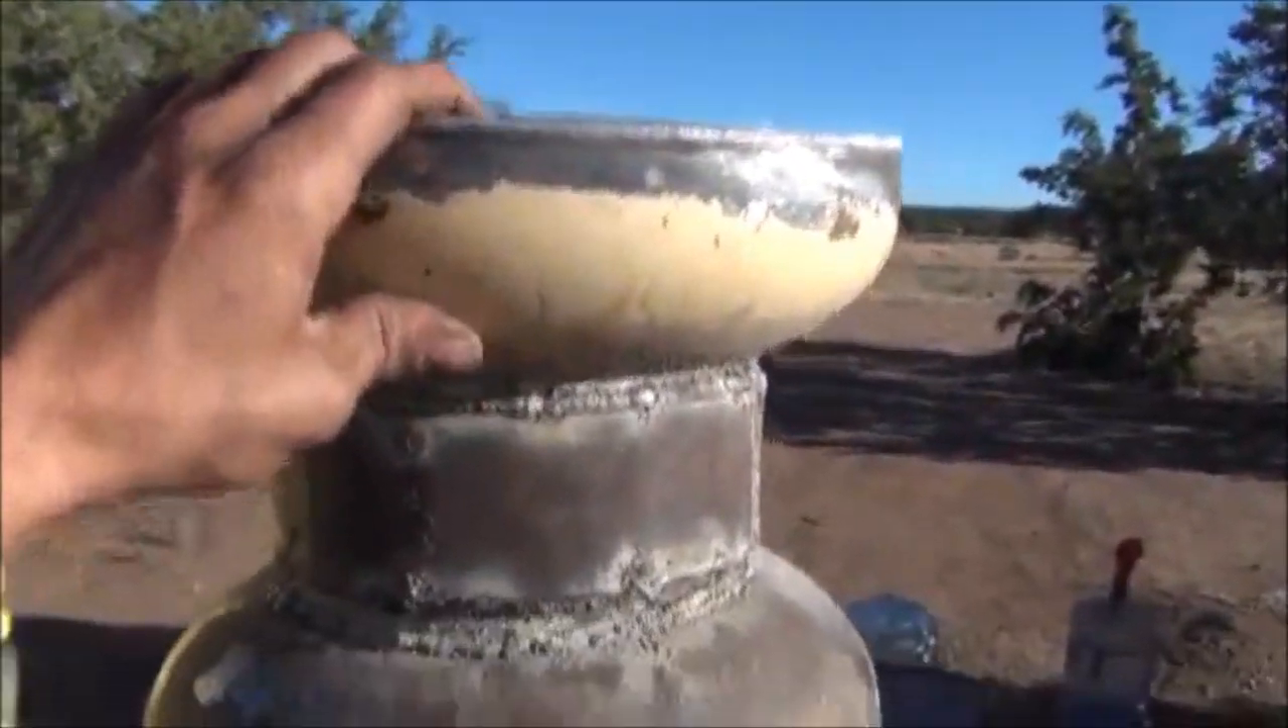We finally sealed up and welded on our reverse bowl here which will become the ash reduction bowl setup.